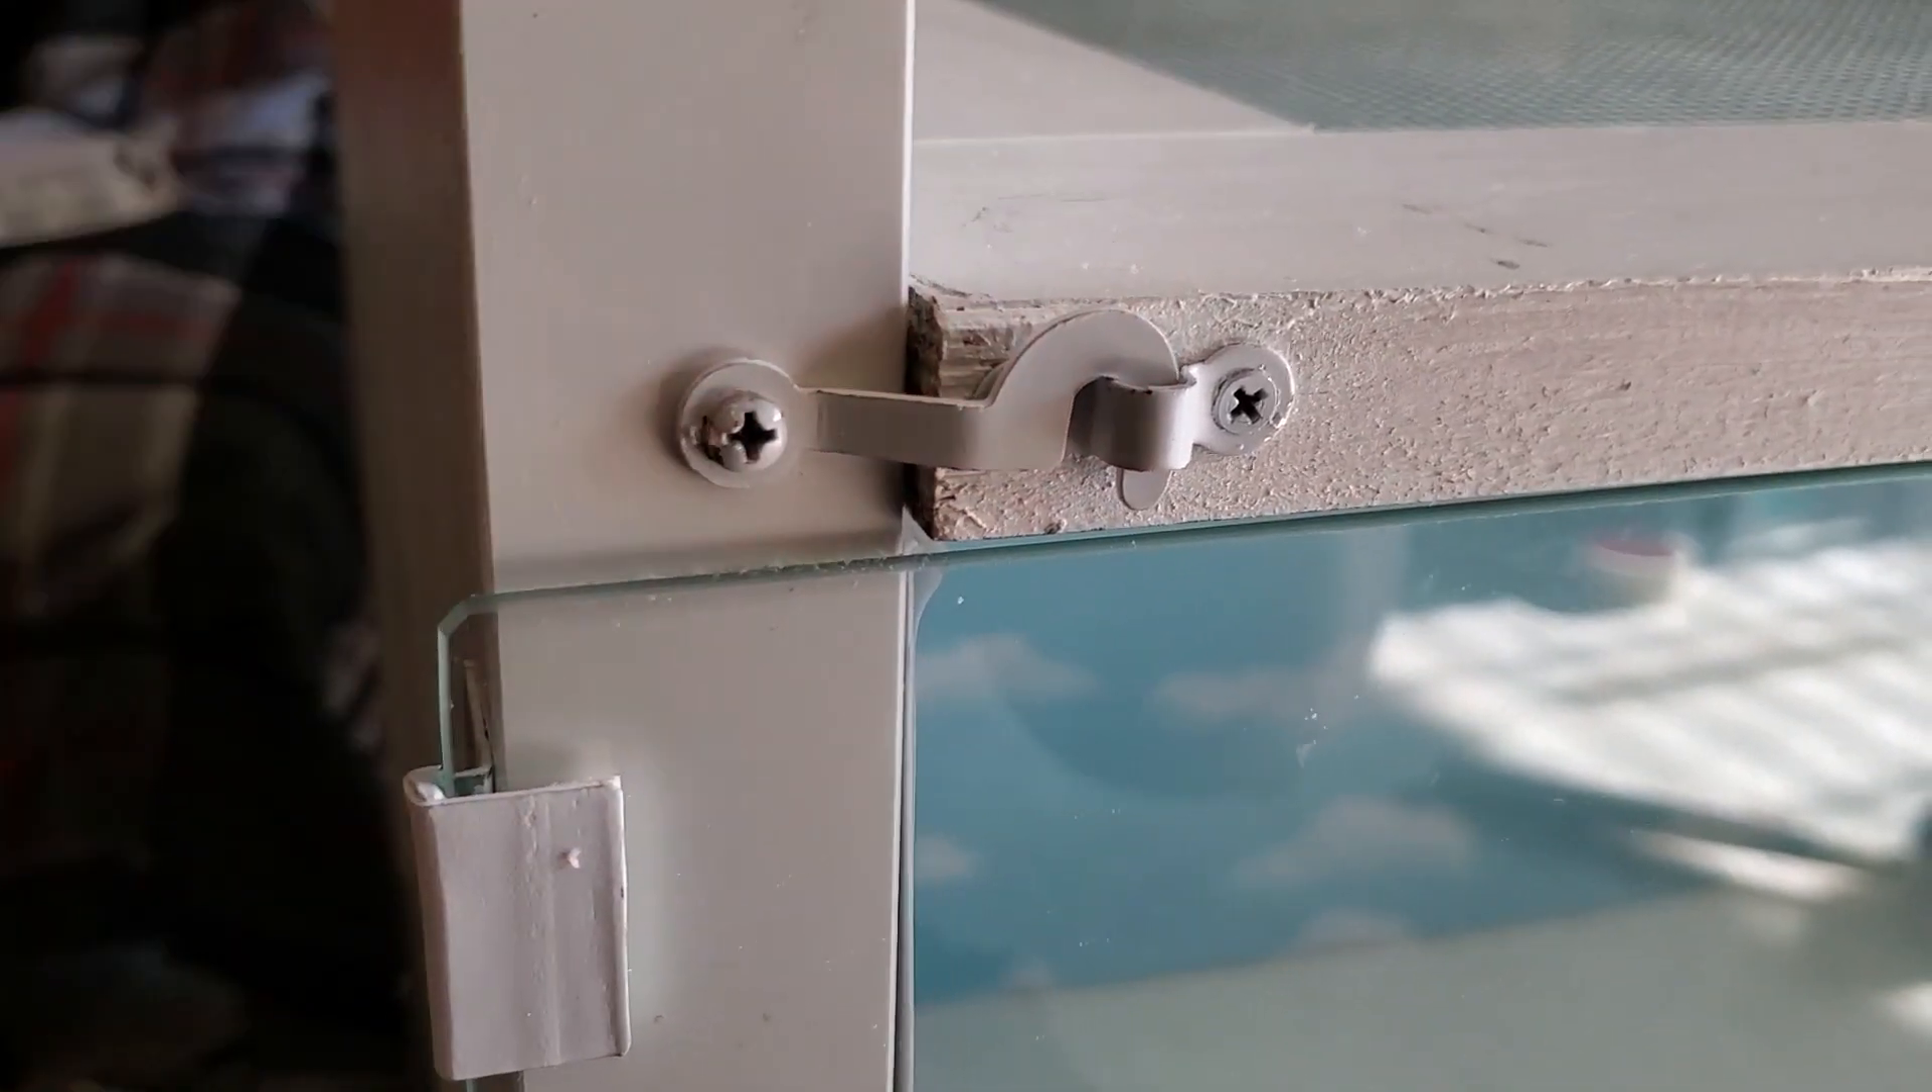The bottom cage lid overlaps a bit so I had to bend the latches to fit.